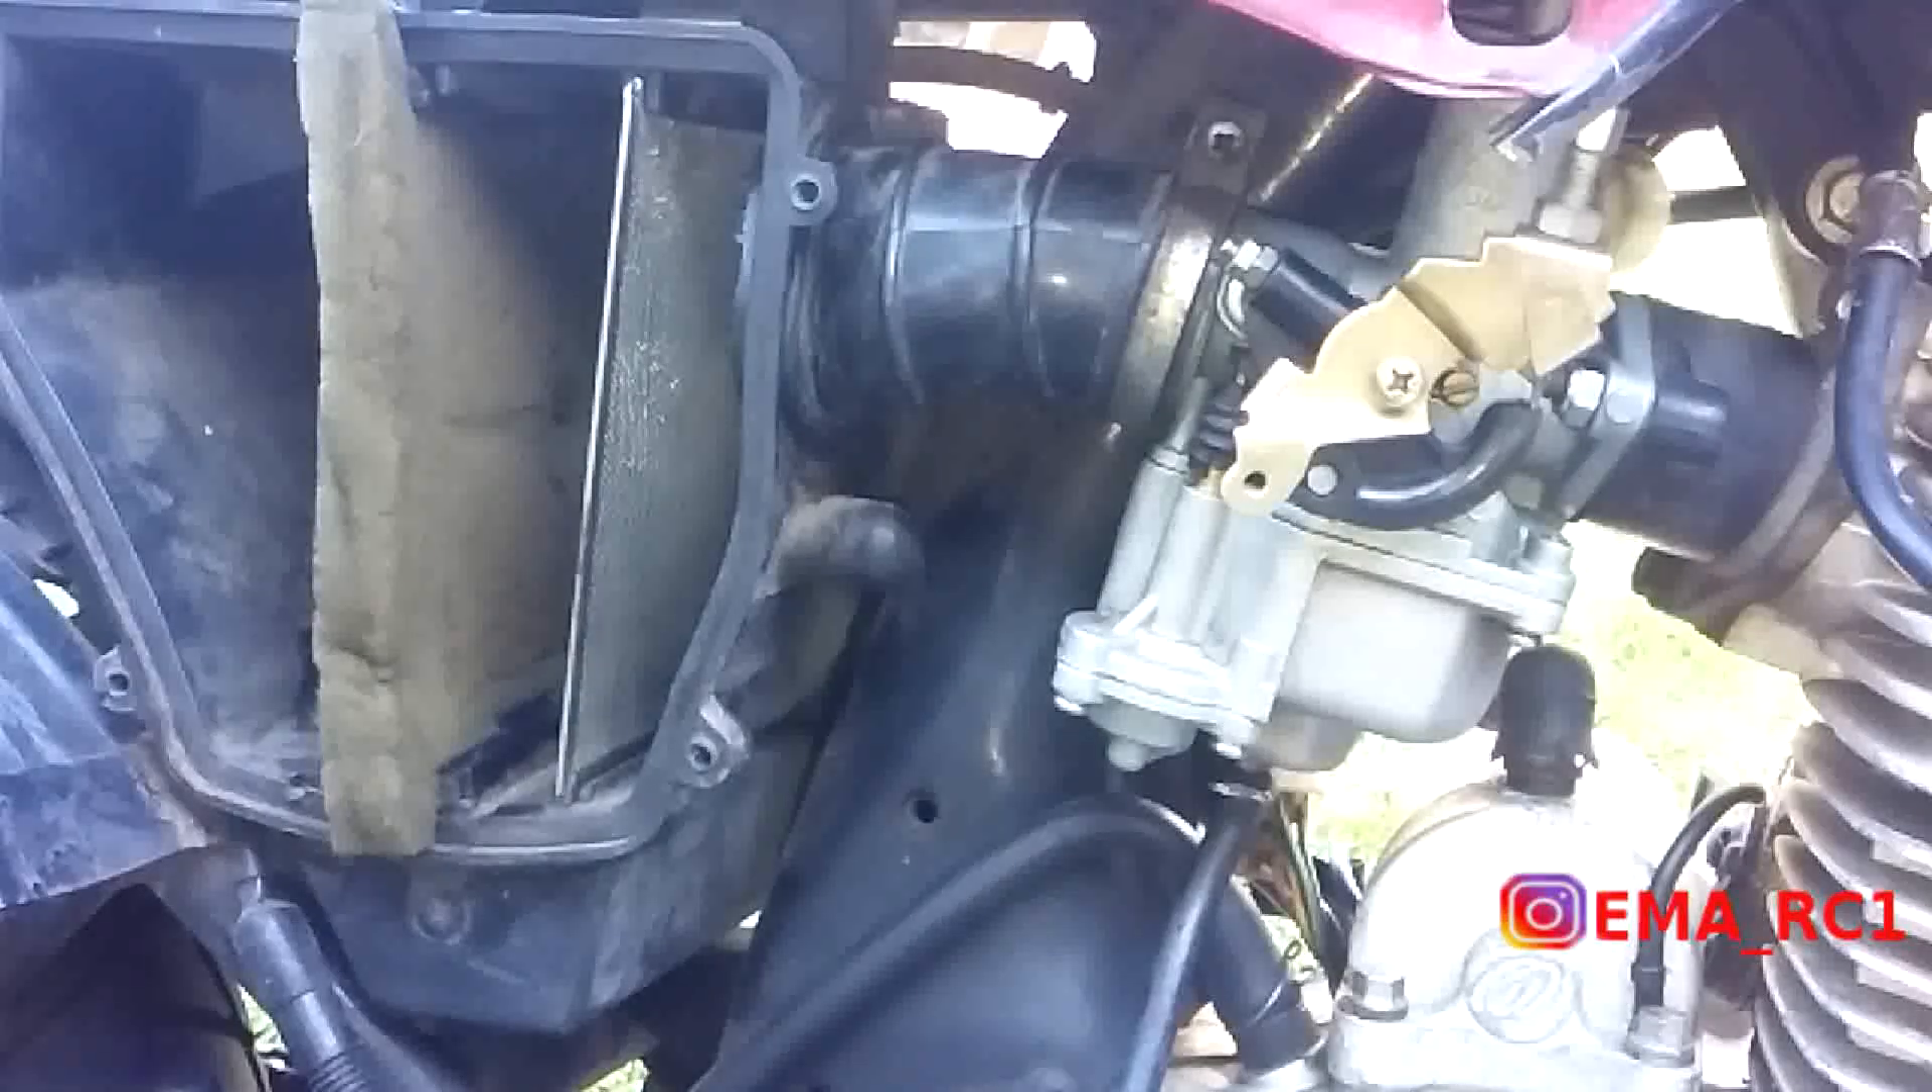Bien, ya tenemos colocado el carburador nuevamente.